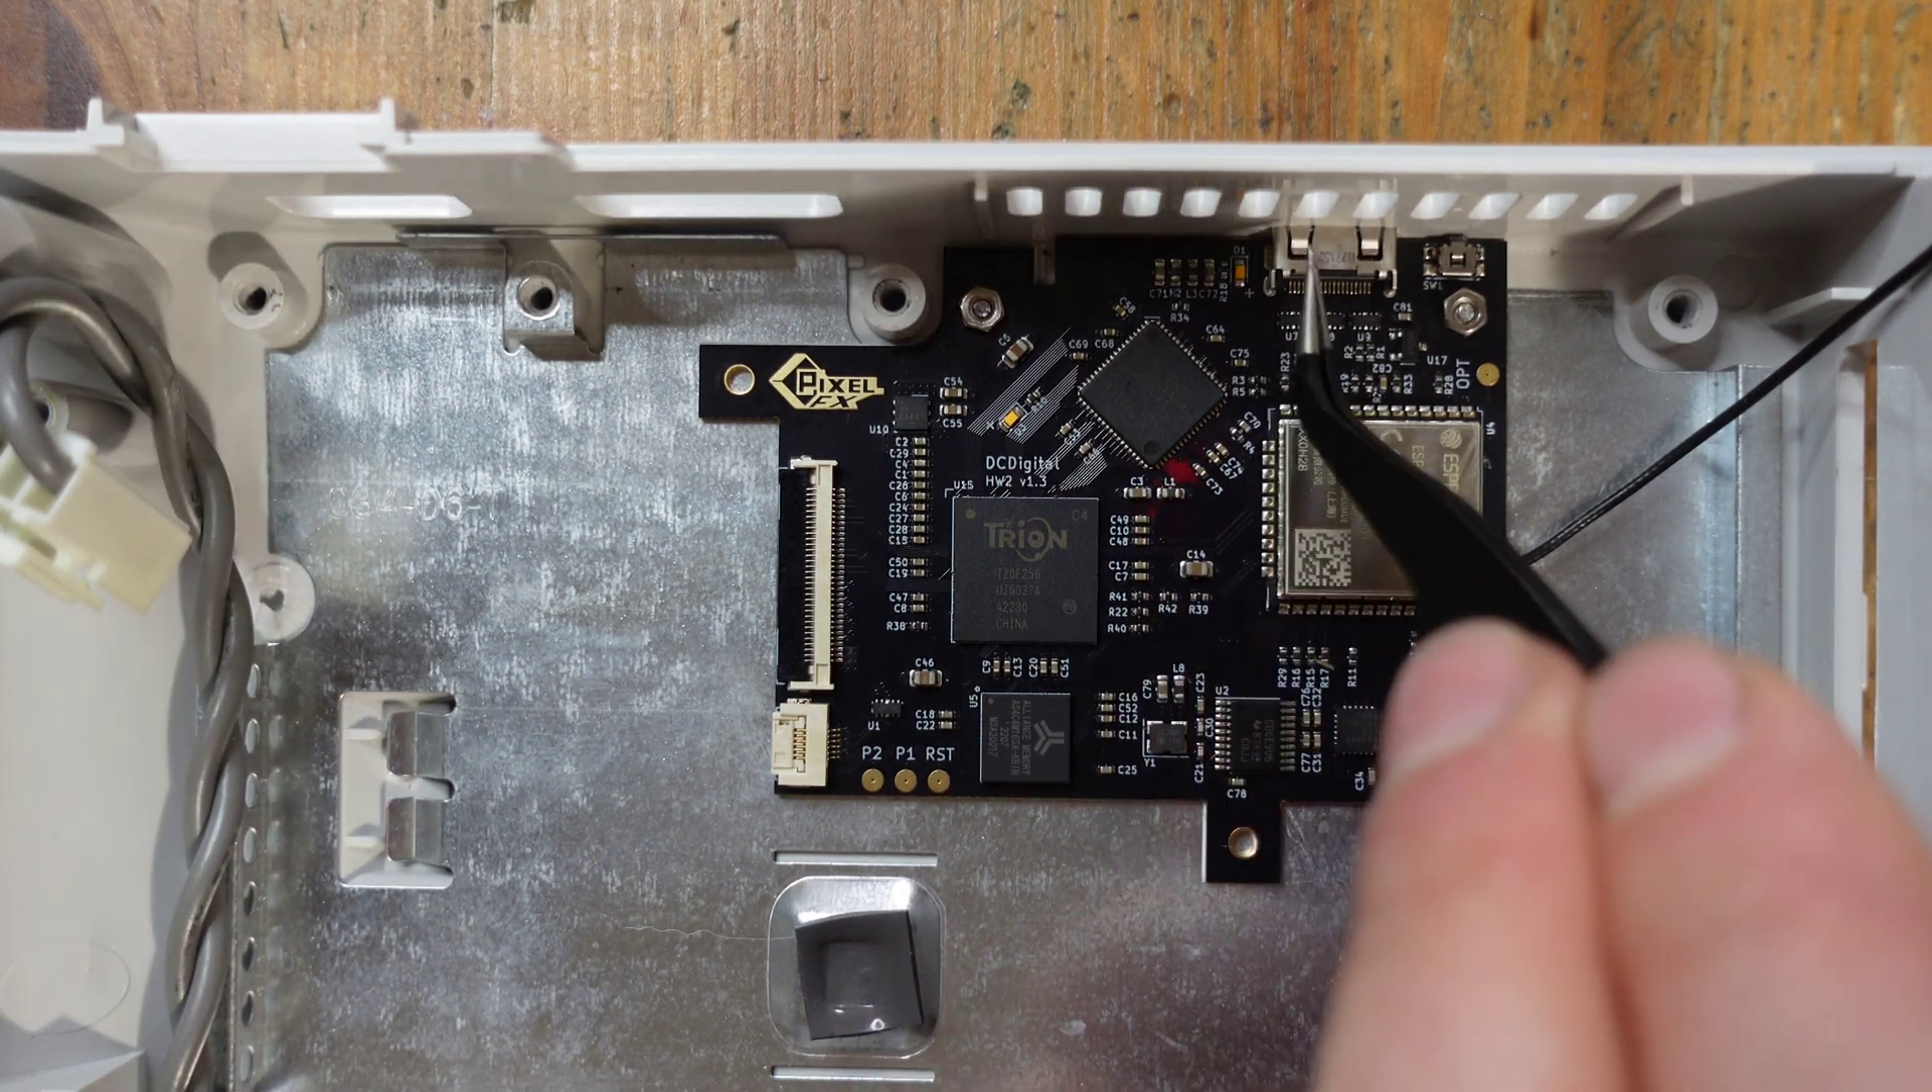Okay so i have gone ahead and taken the new dc digital 2 and installed it in the exact same place that the original one was.